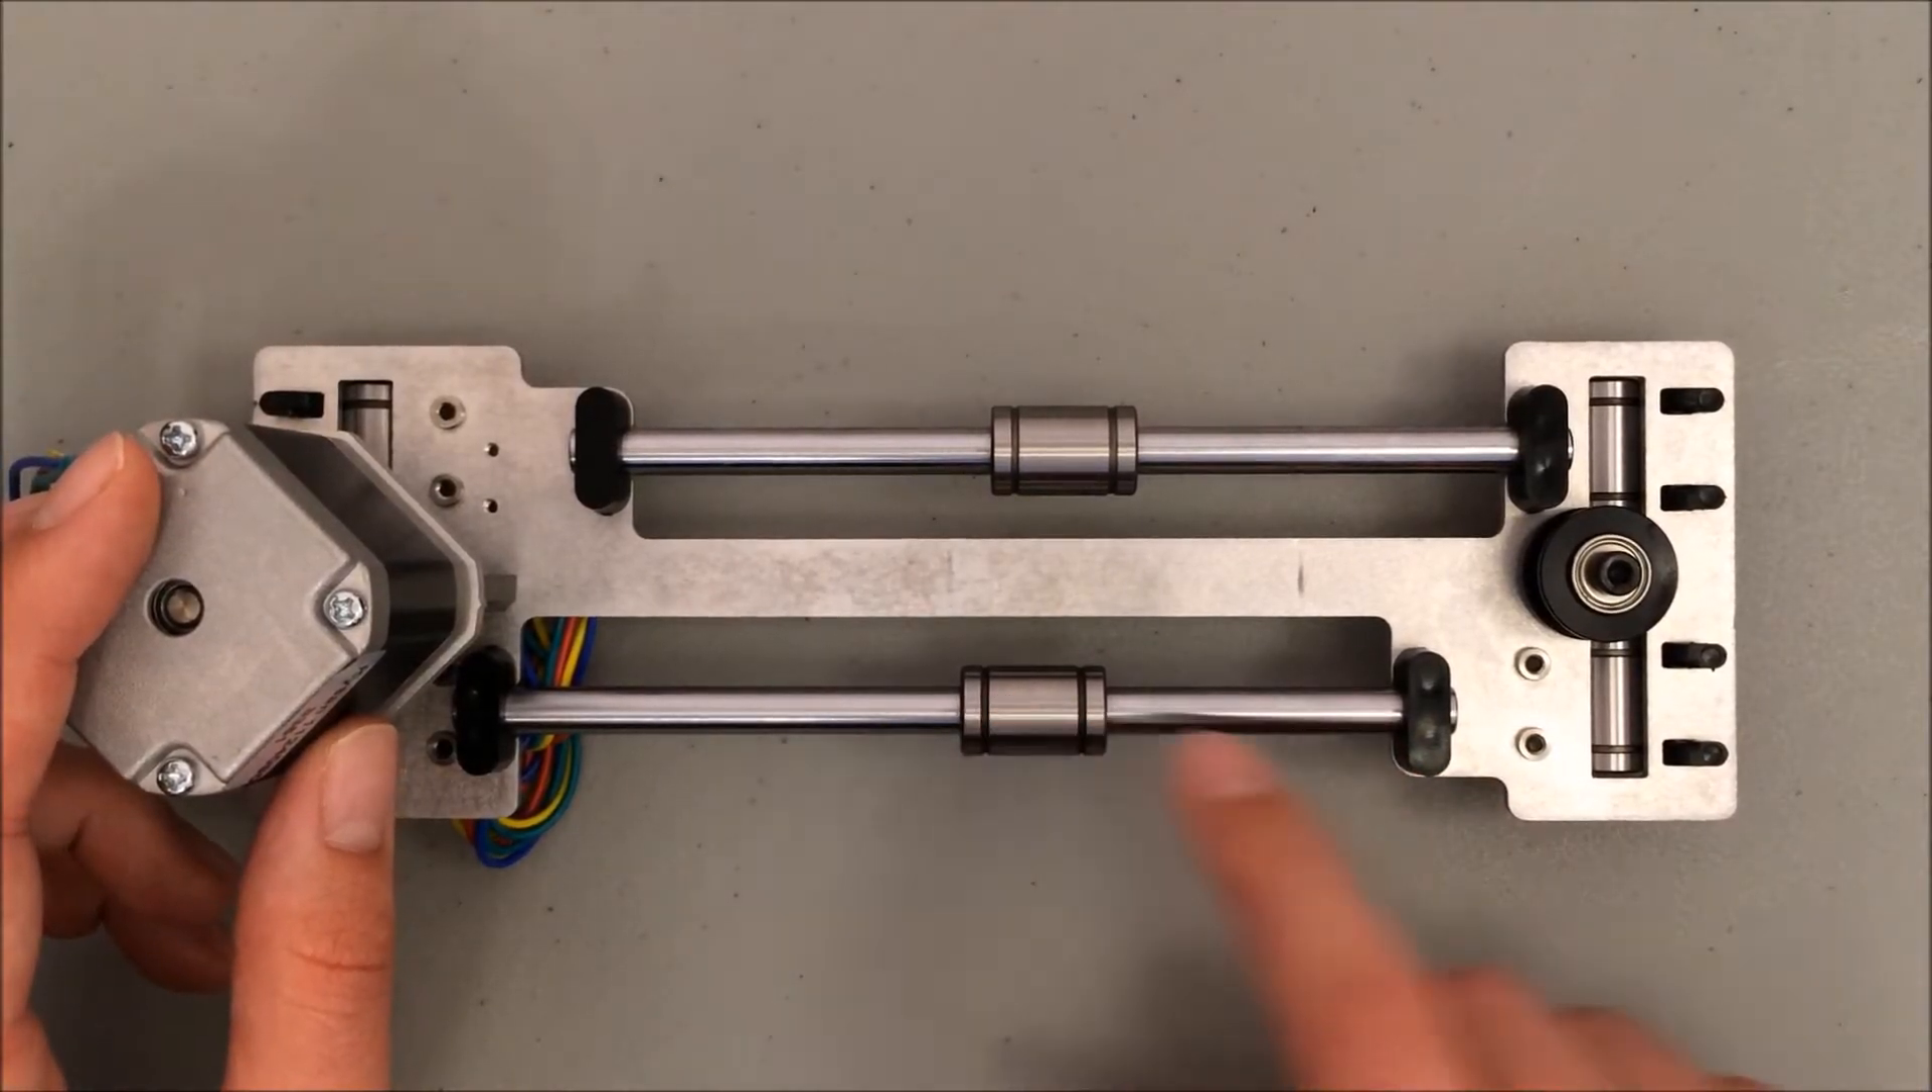Here's the finished installation of the smooth rods, their linear bearings, and the rod clamps that hold them in place.